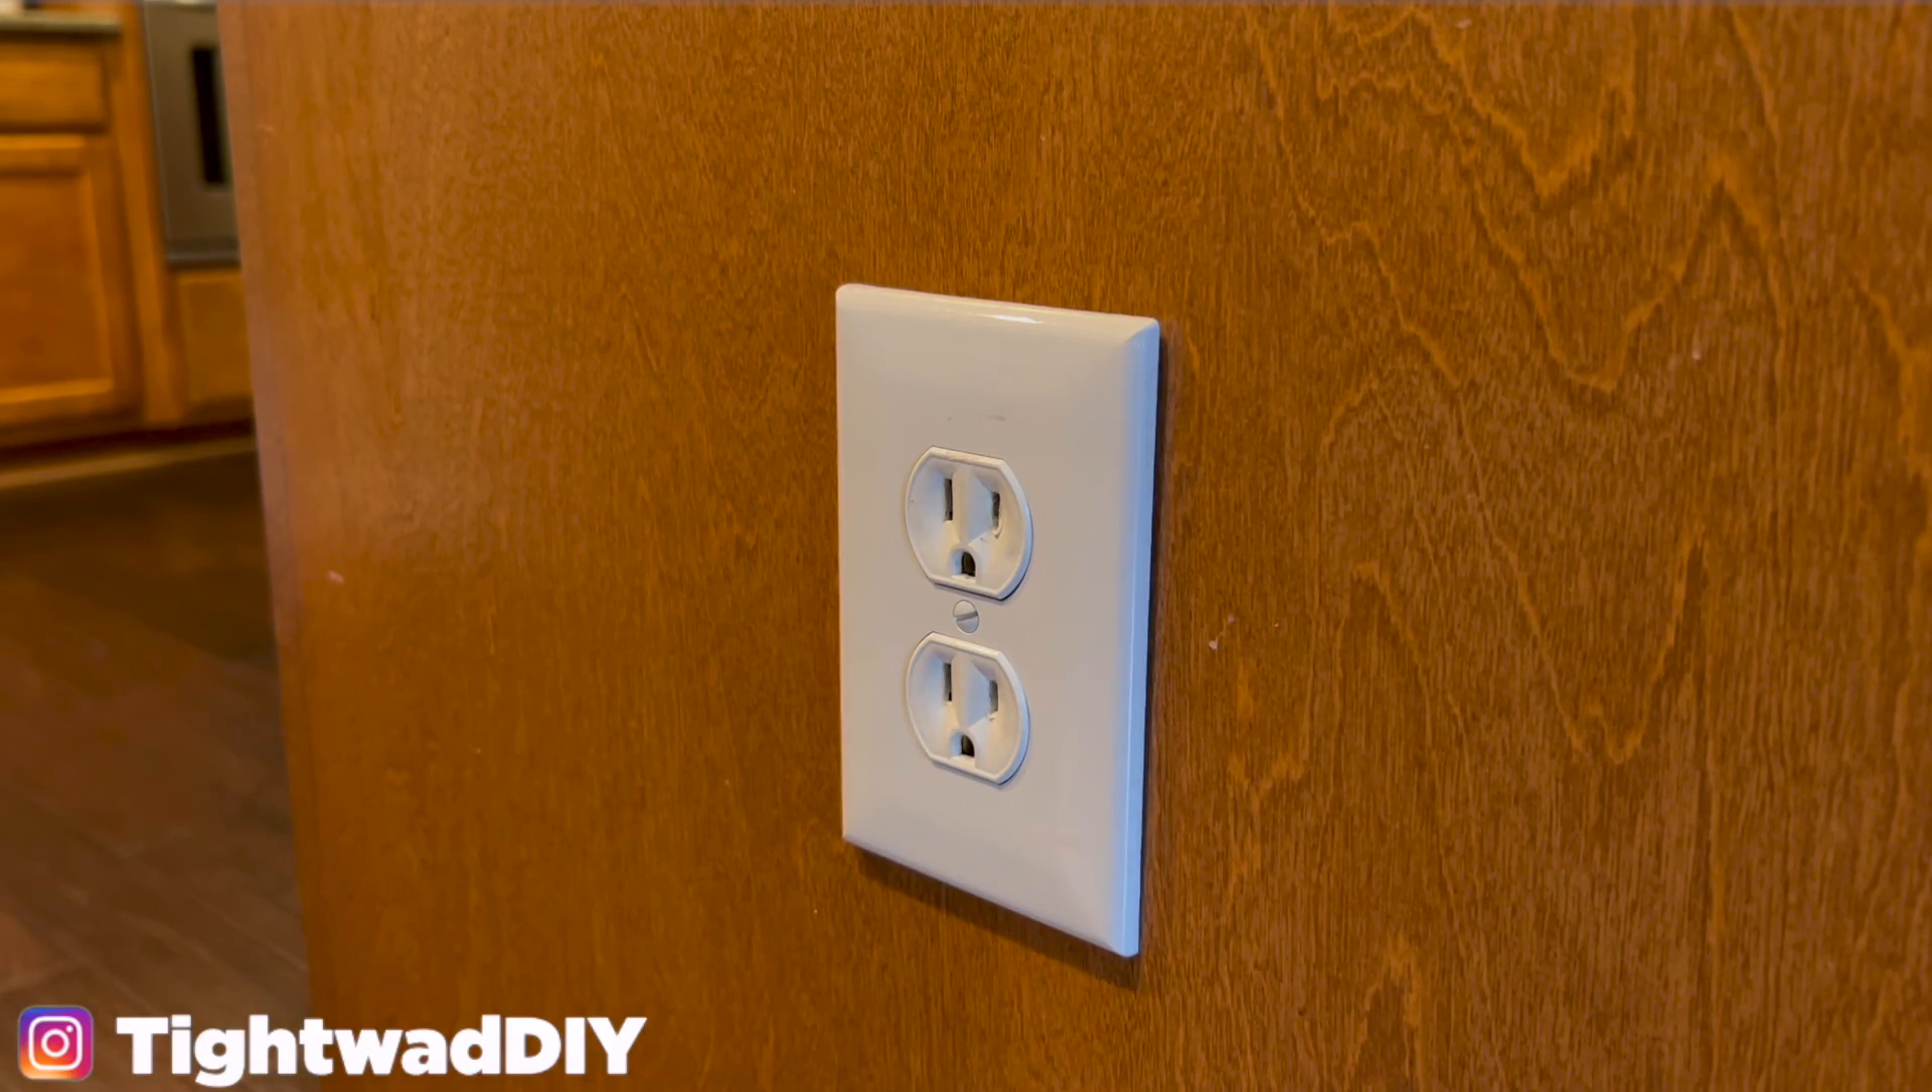I think this is the end of run so meaning there should be only two wires plus a ground wire behind this but I'm not really sure because I haven't removed this plate yet.